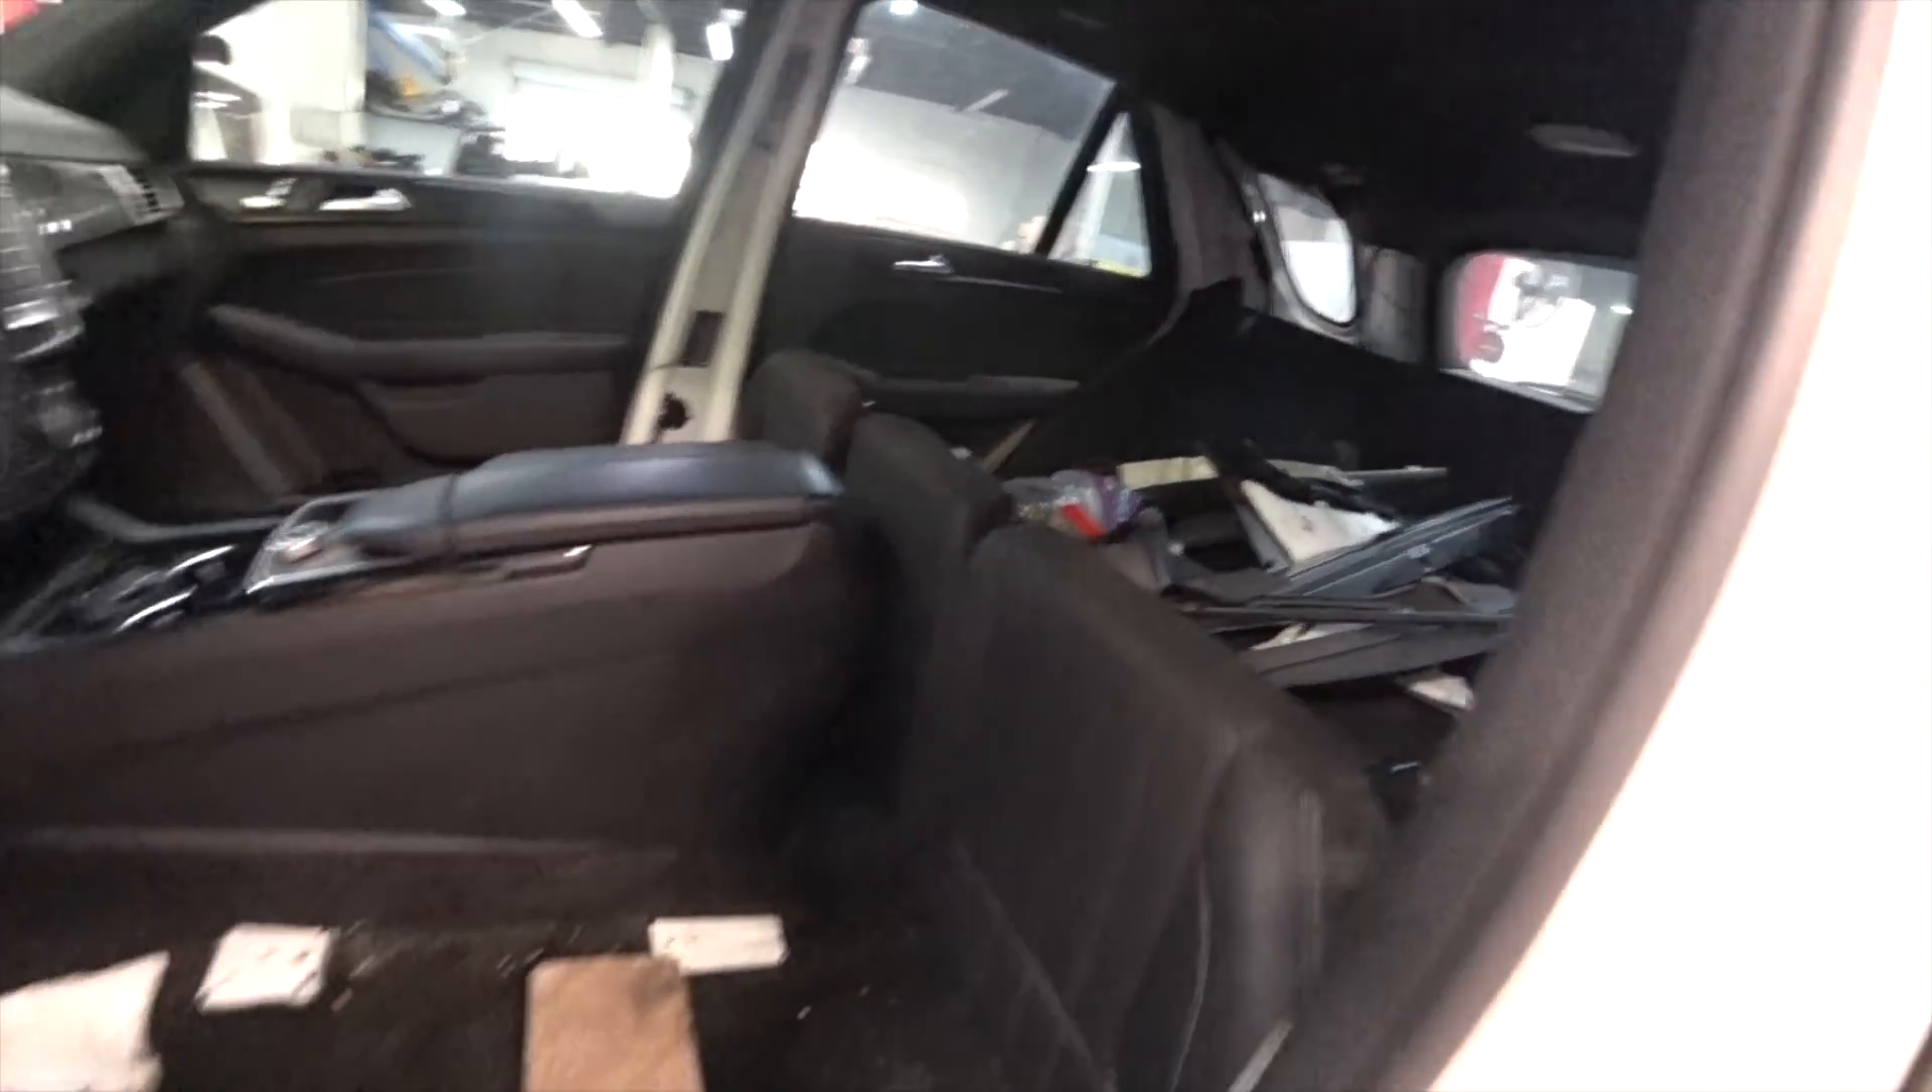Pretty much i gotta put the whole interior back together everything is taken apart.